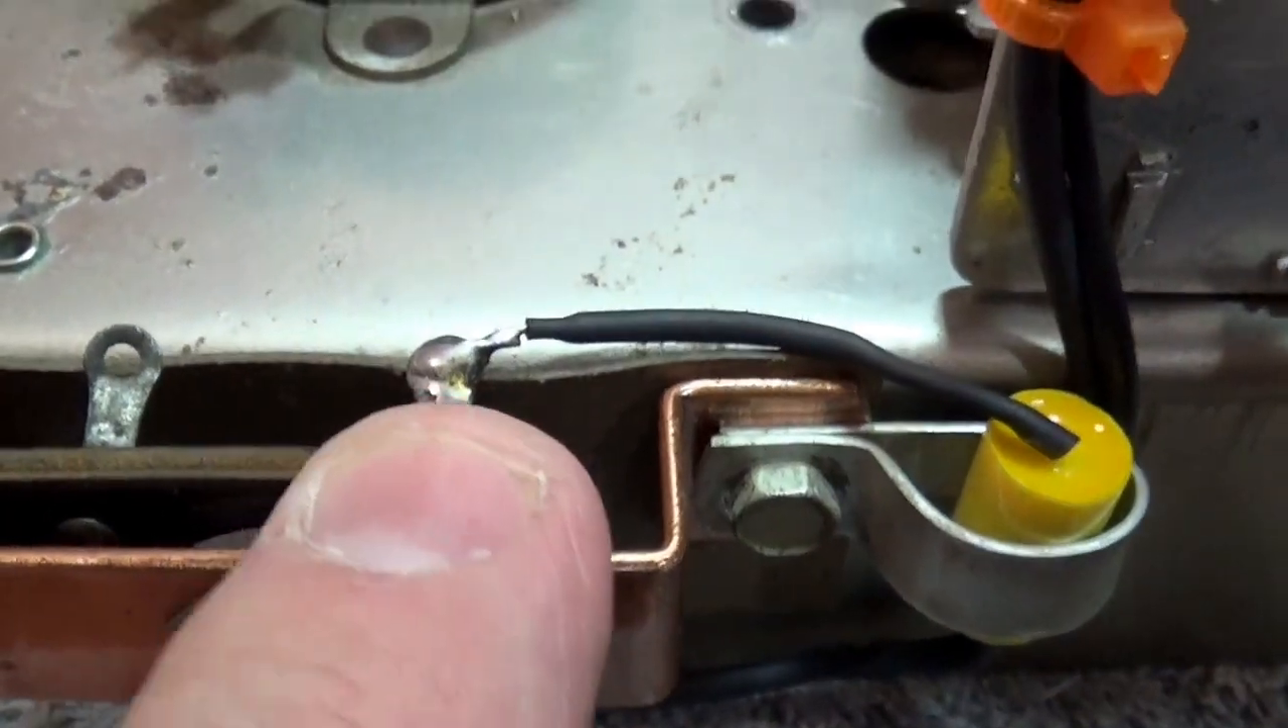So, here's the 0 .003 capacitor, and you'll see I've got it connected right here.